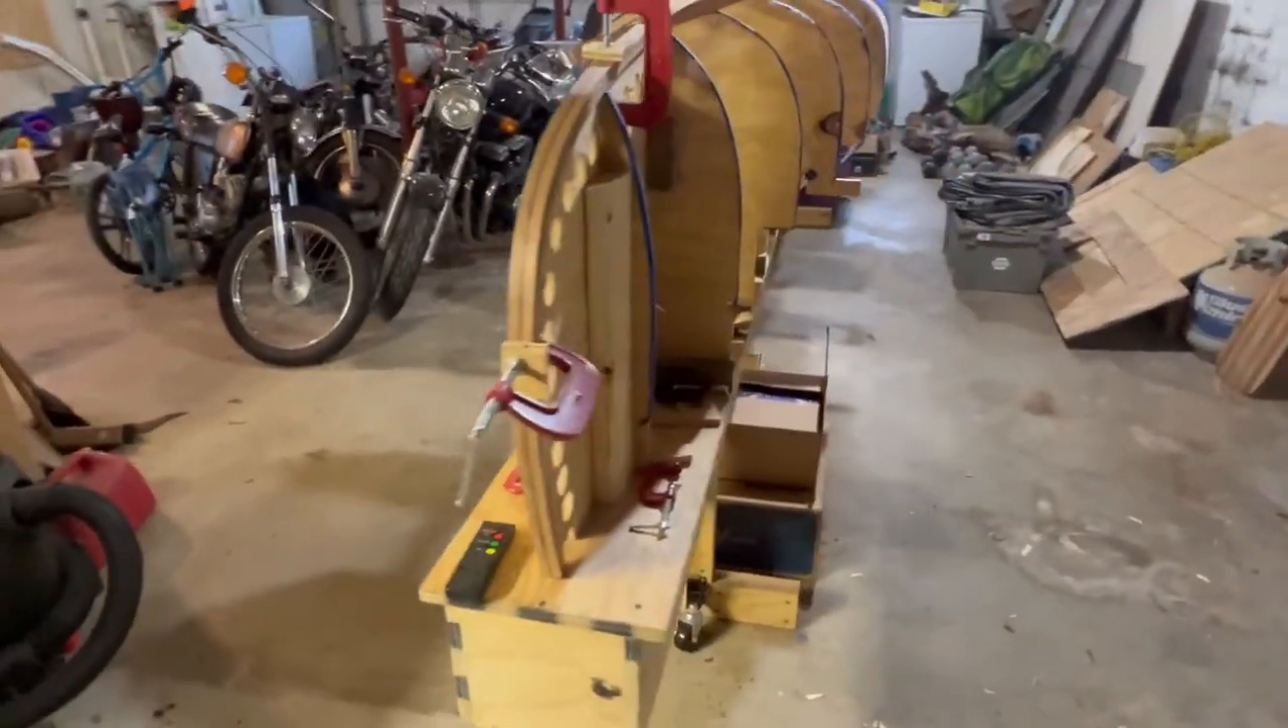So here is the mold attached to the strong back.